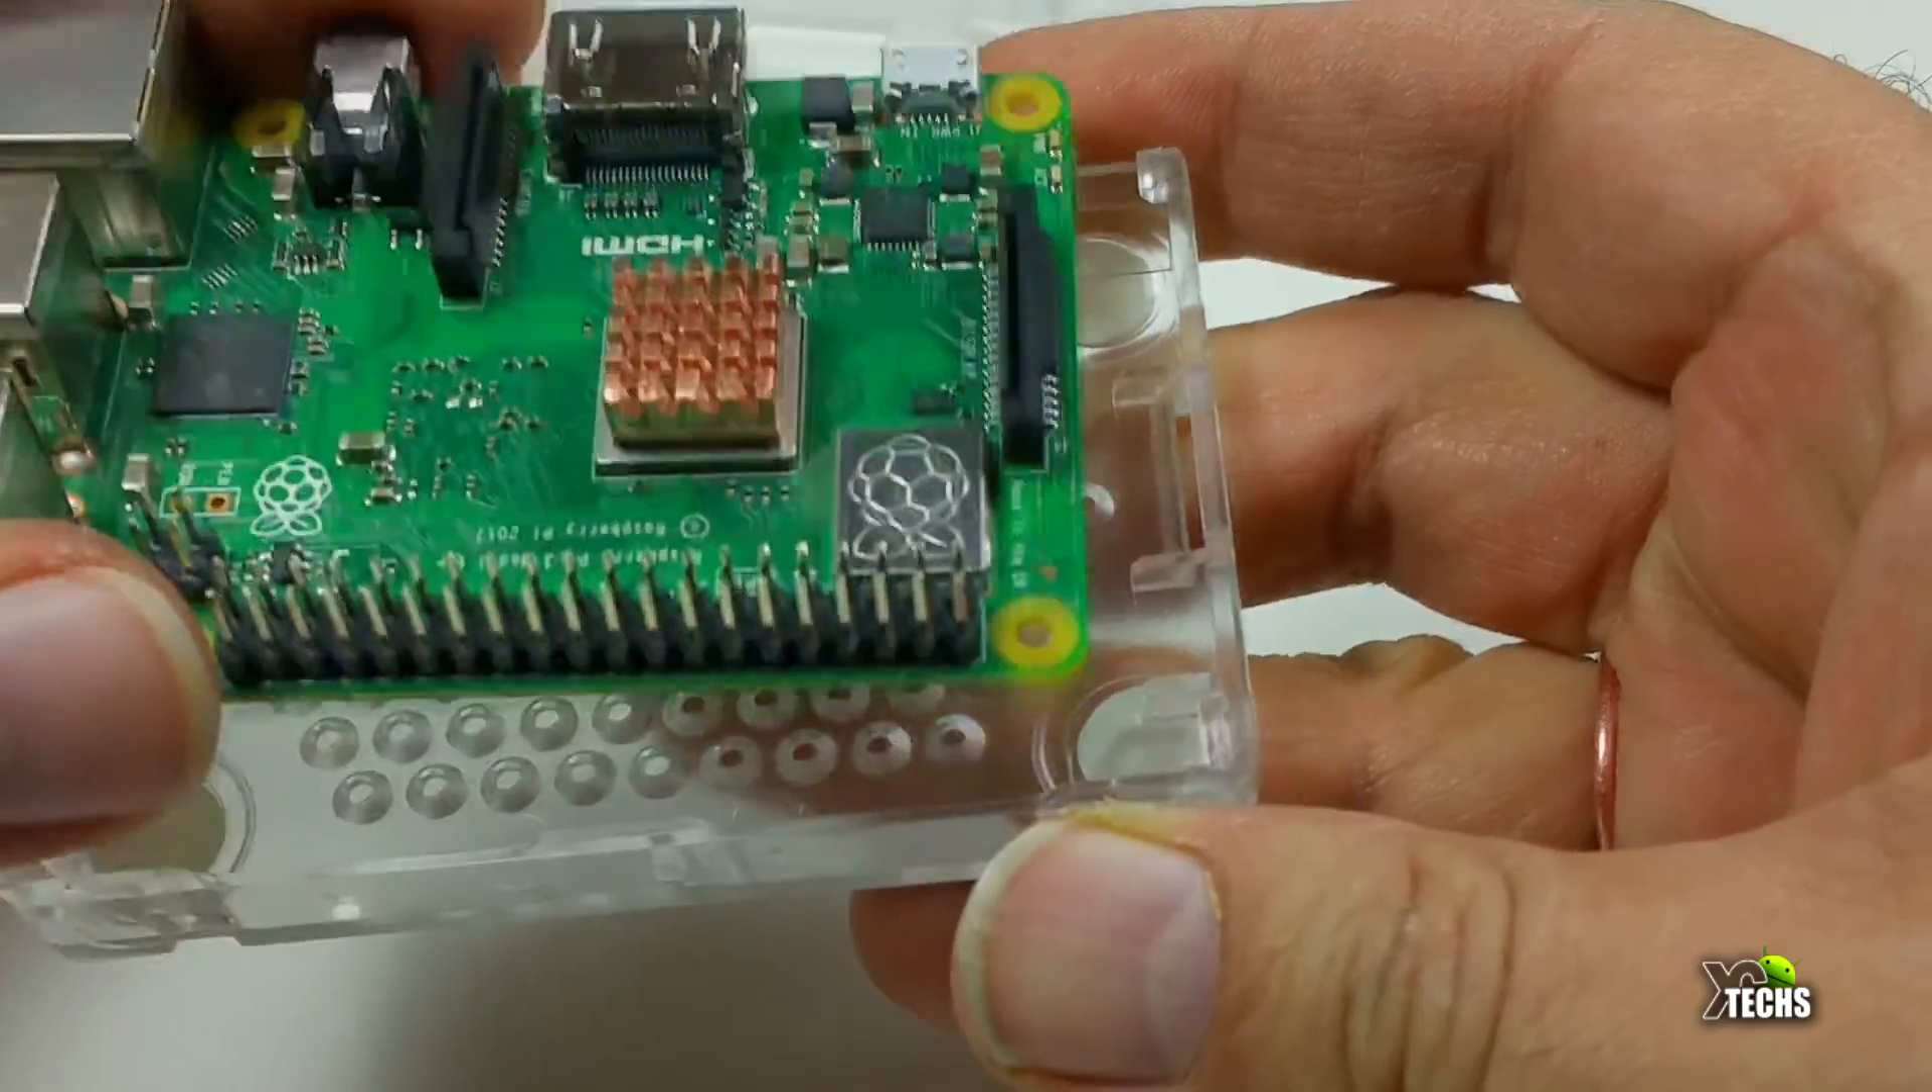We already attached the heat sink.